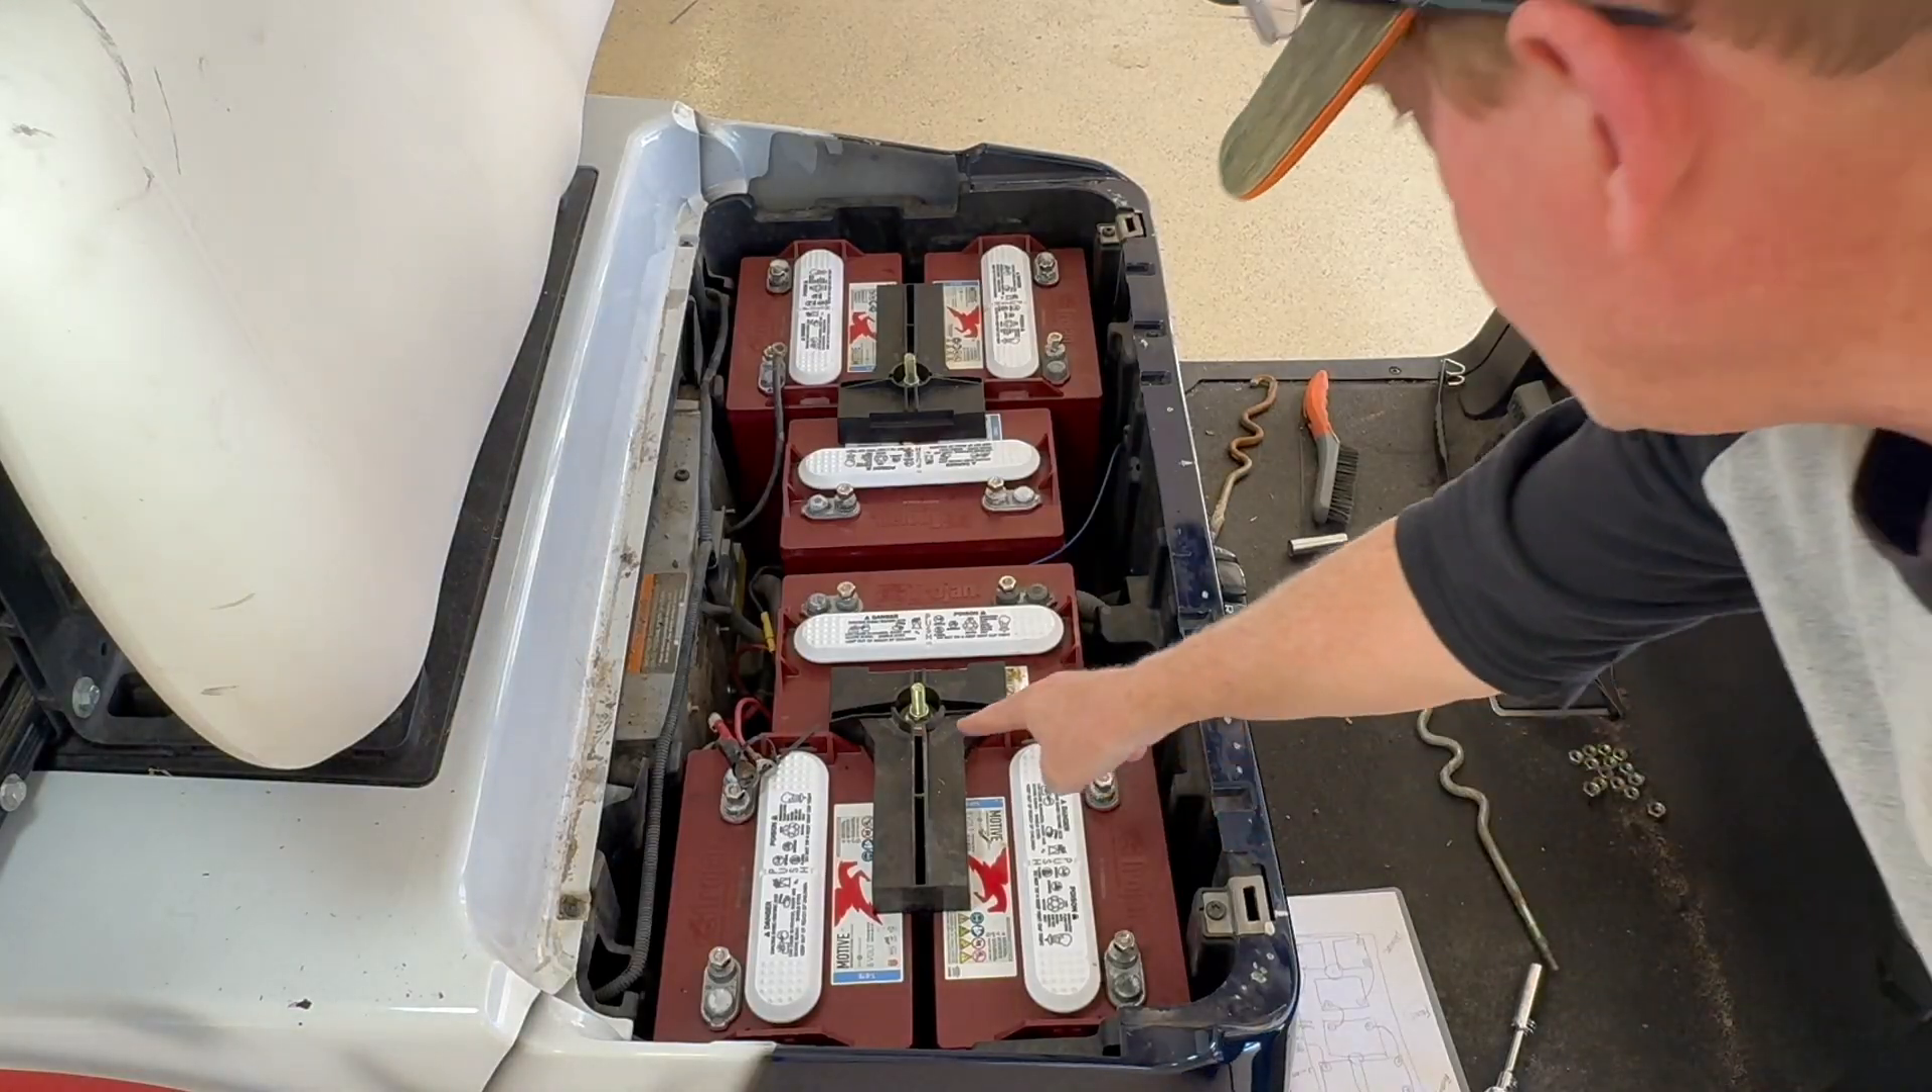Okay, so both of these clamps are in holding down all six batteries.